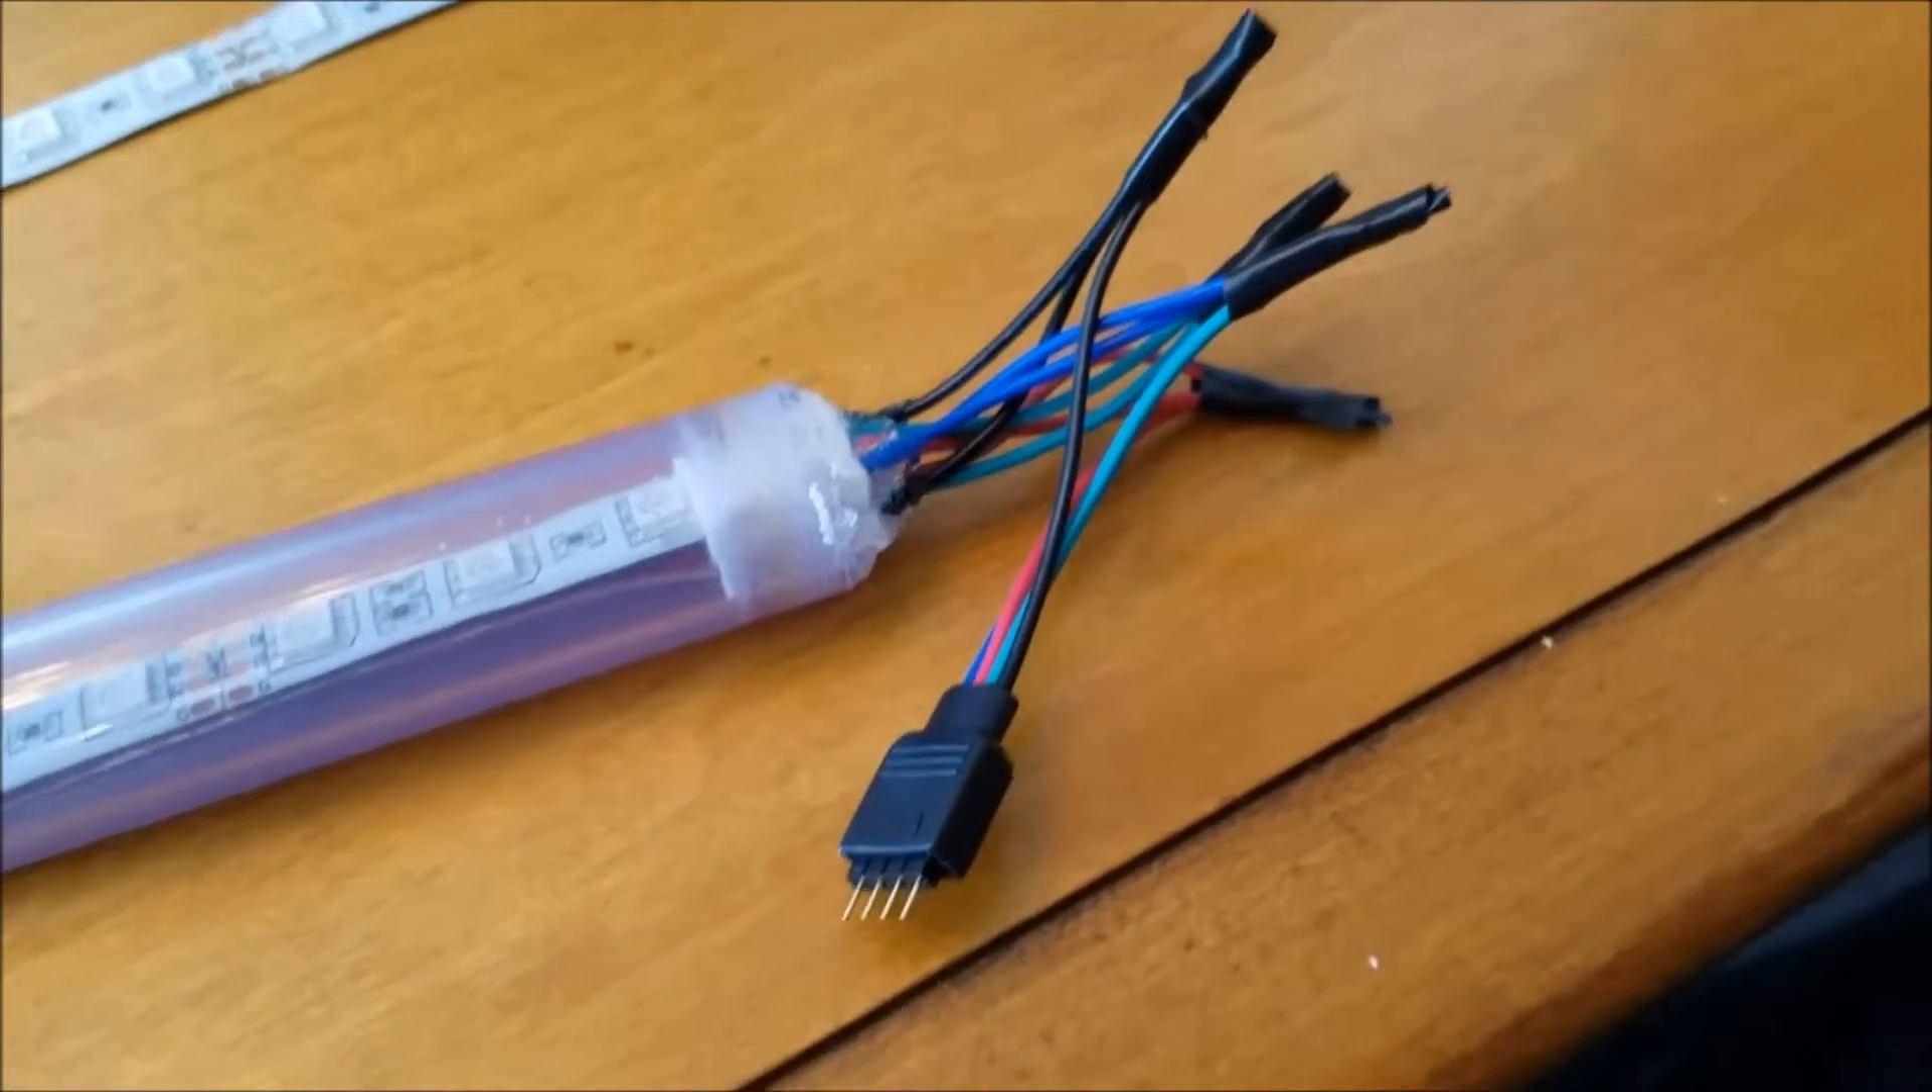Here we've got the four pin adapter wired in.